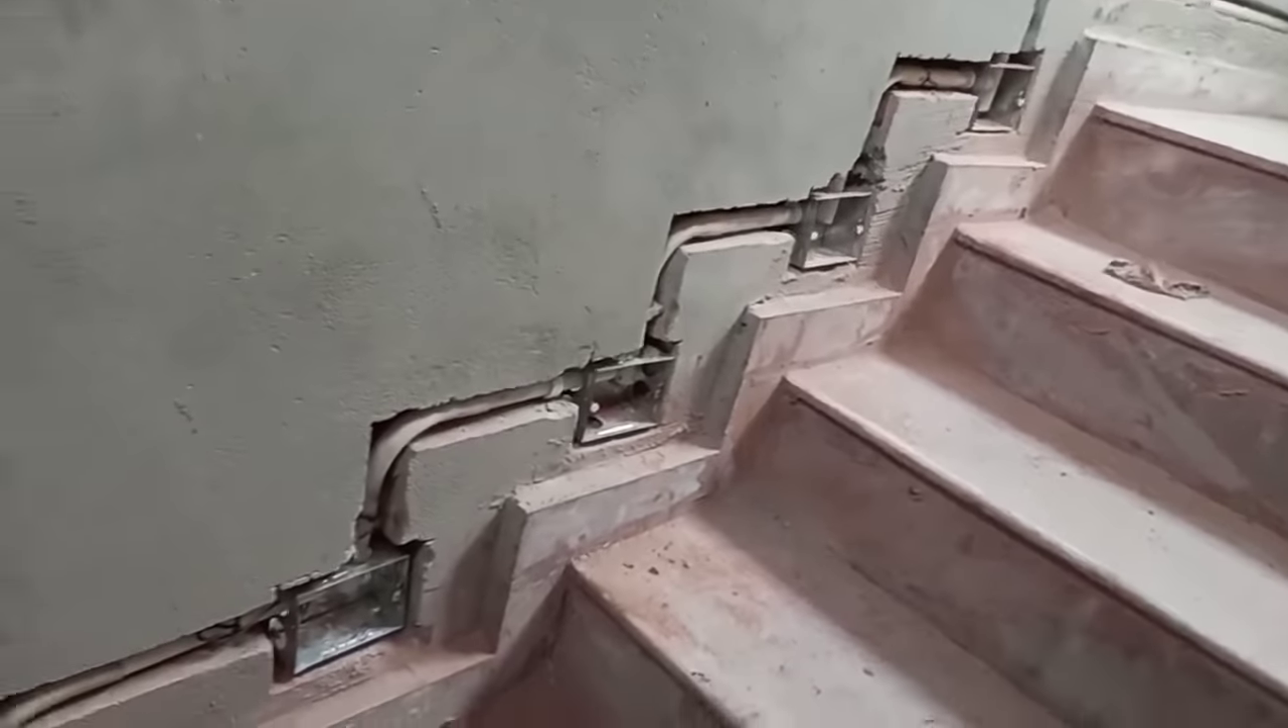एक box से दूसरे box दूसरे box से तिसरे box सभी step पे हमारा looping हो गया है।